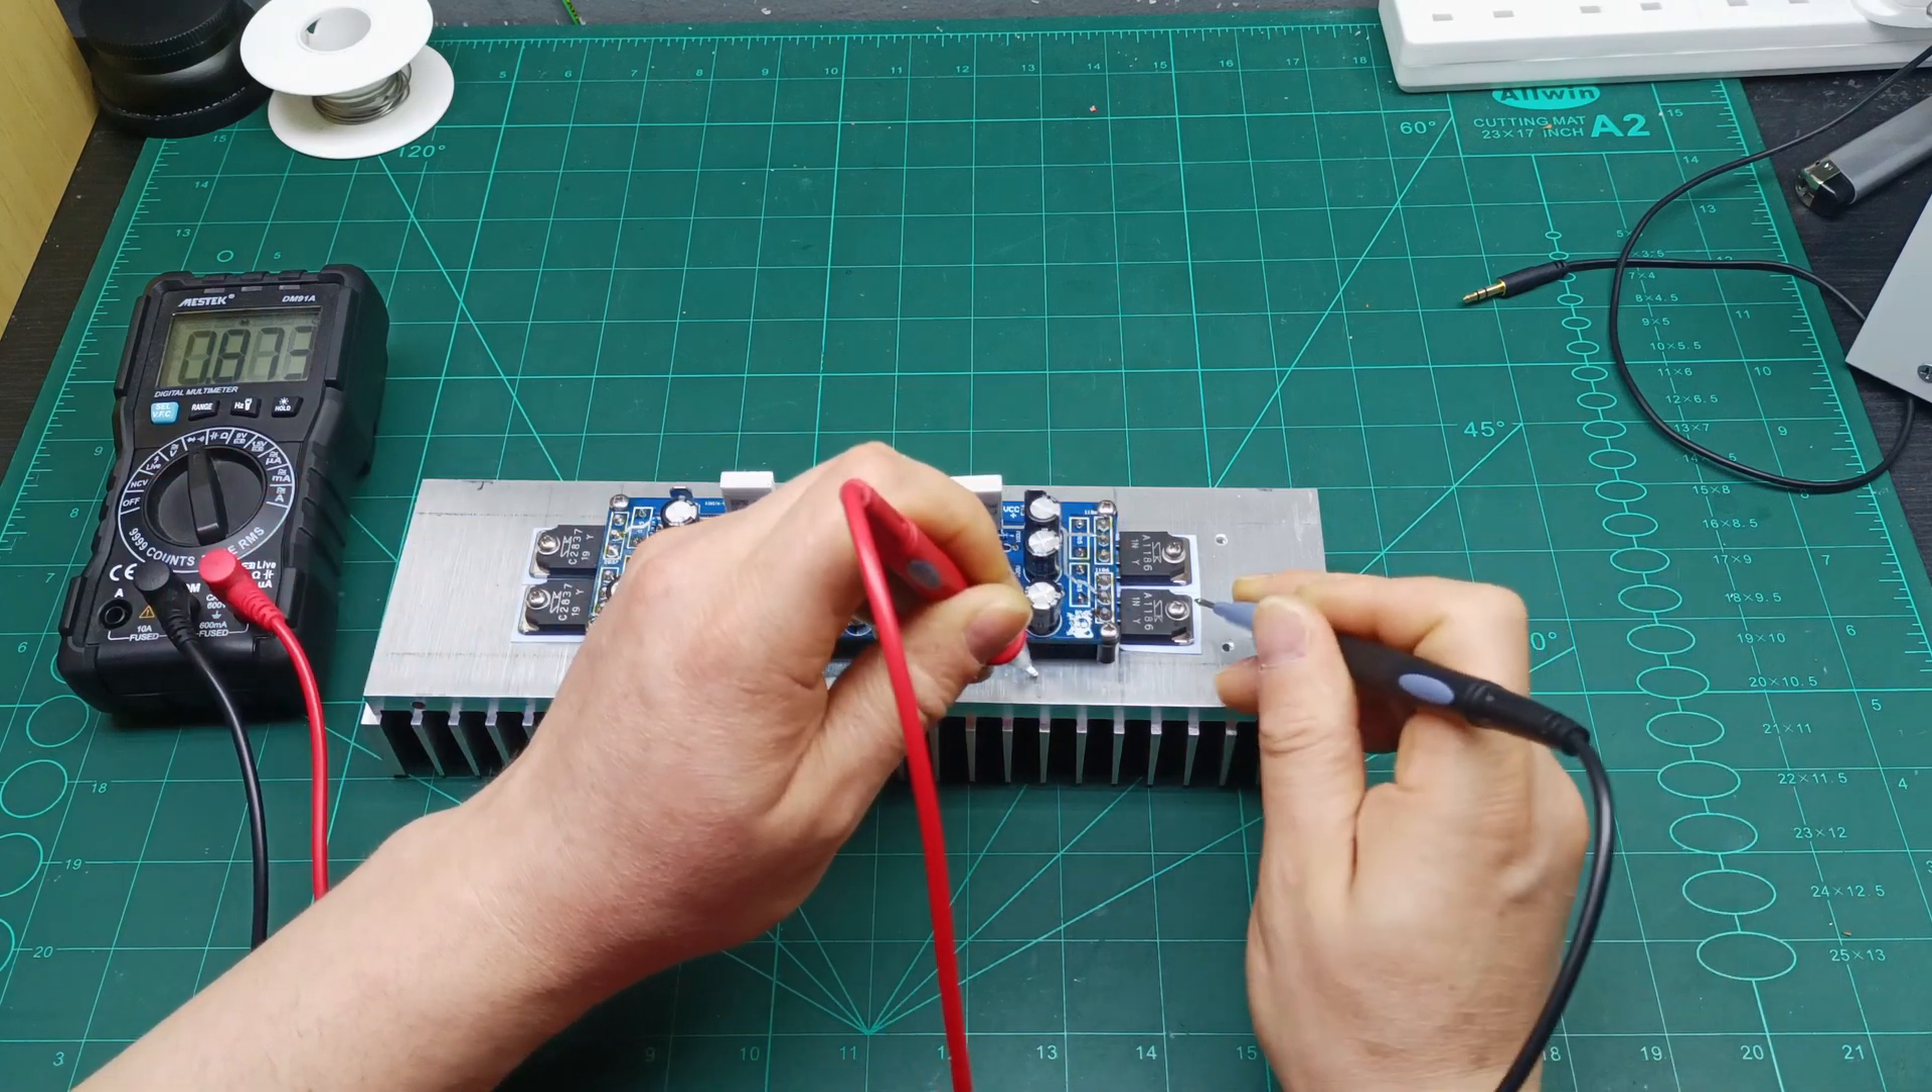So here we go our amplifier is mounted on the heat sink.